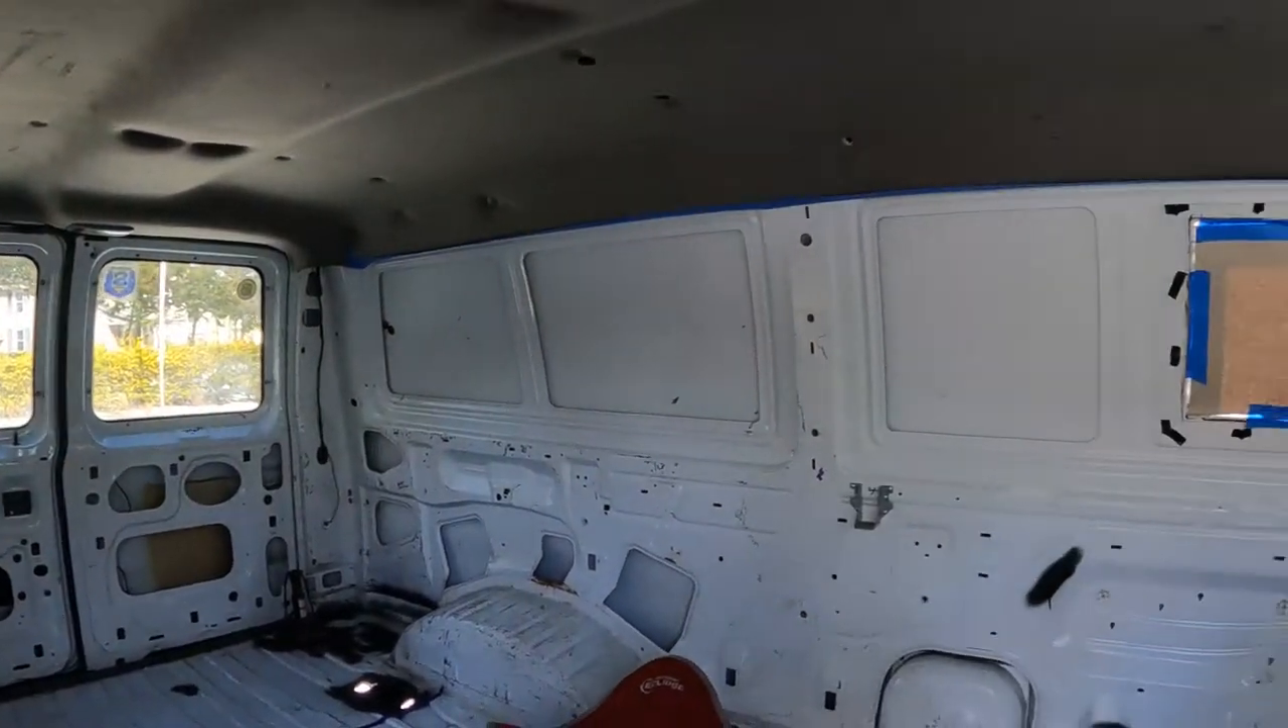The panels are off everything's clean i taped the edges.